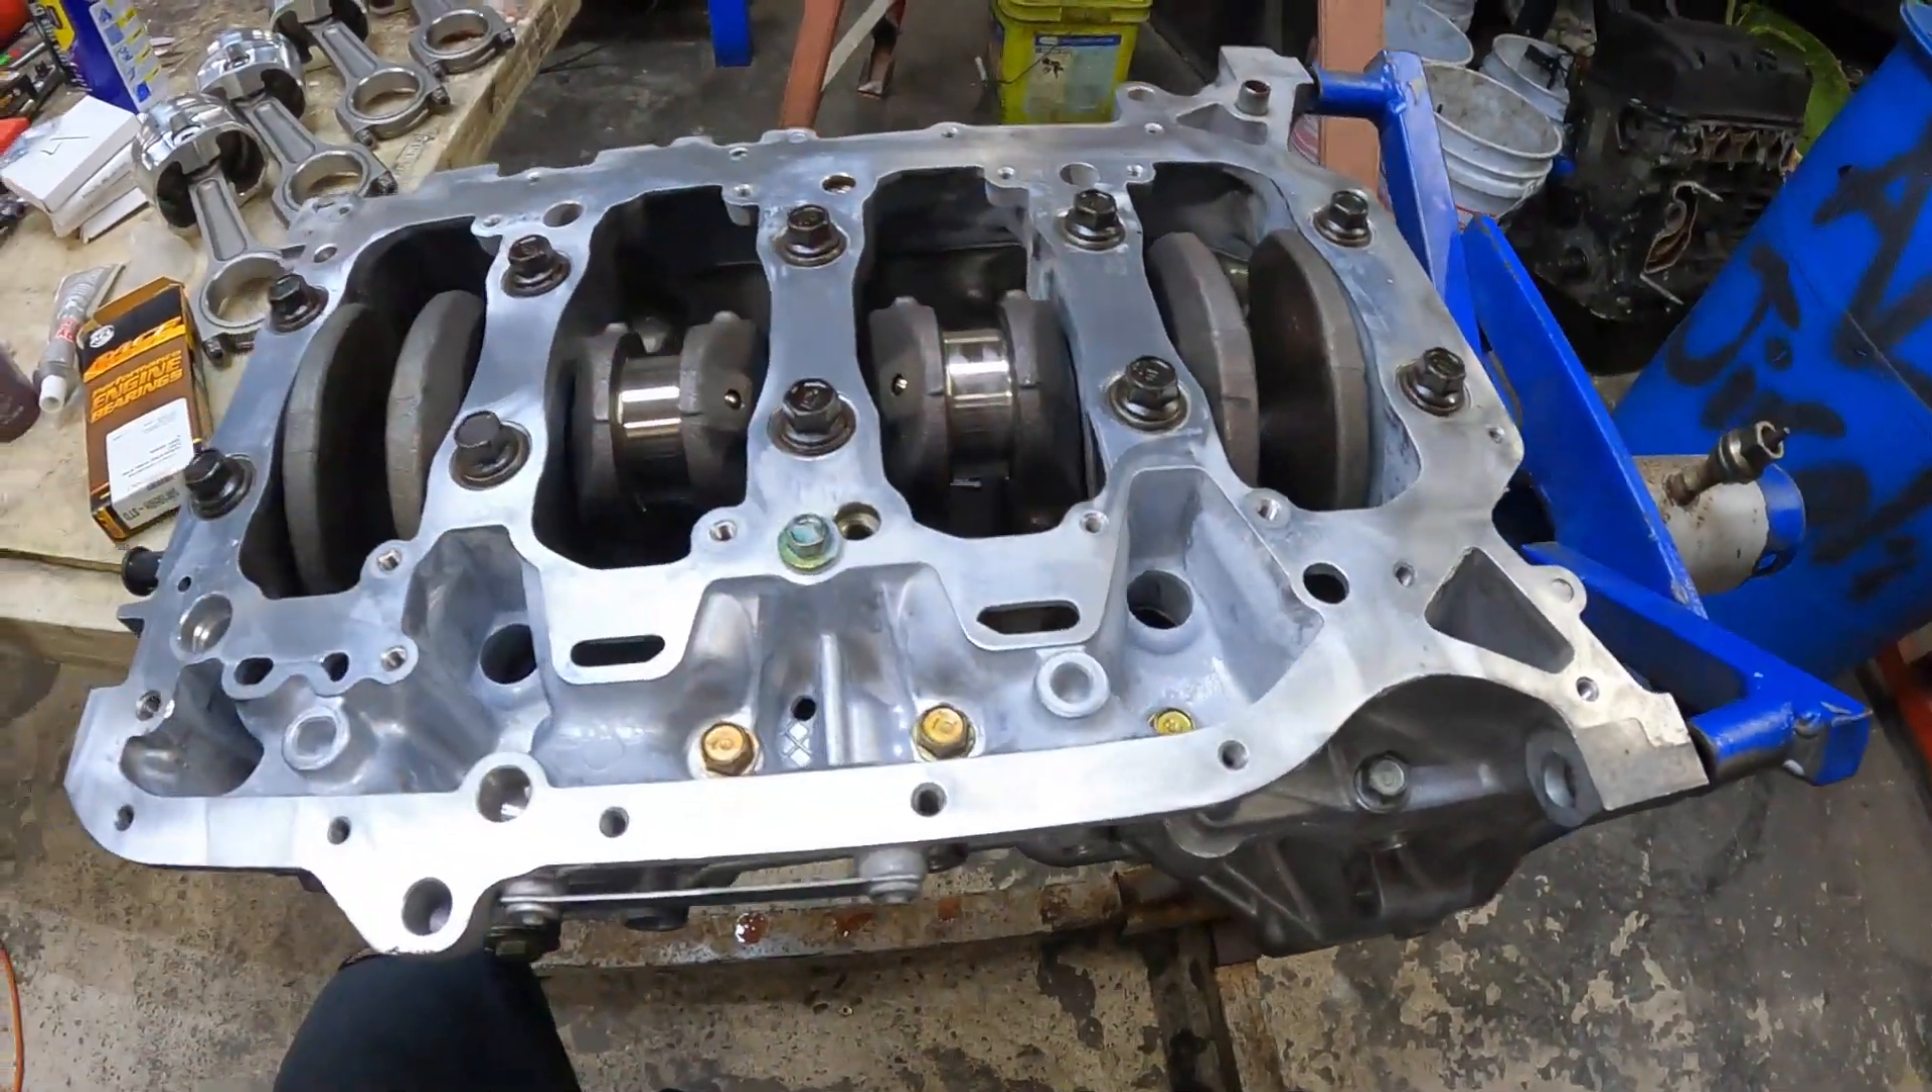Ya aquí tenemos El cigüeñal Instalado Y torqueado Con sus bearing nuevos.